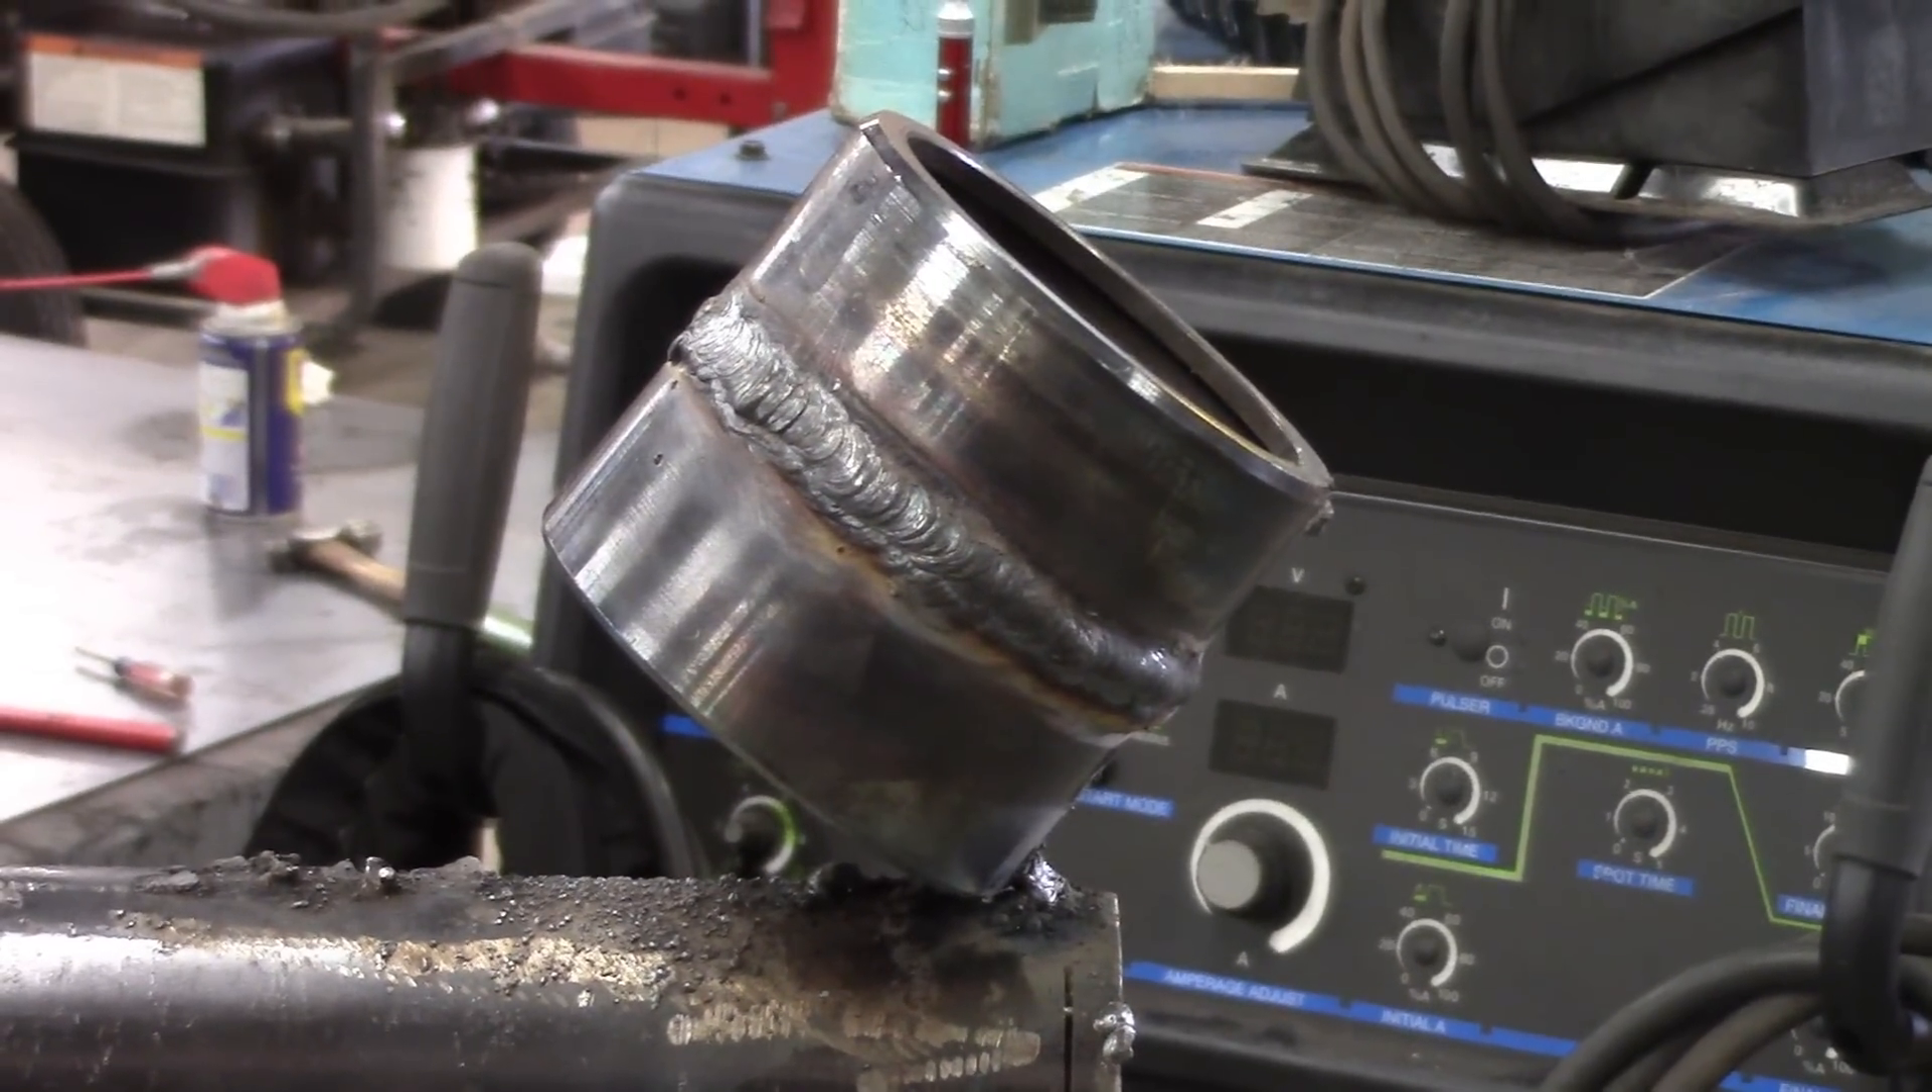And there's our final 6G shielded metal arc welded pipe.